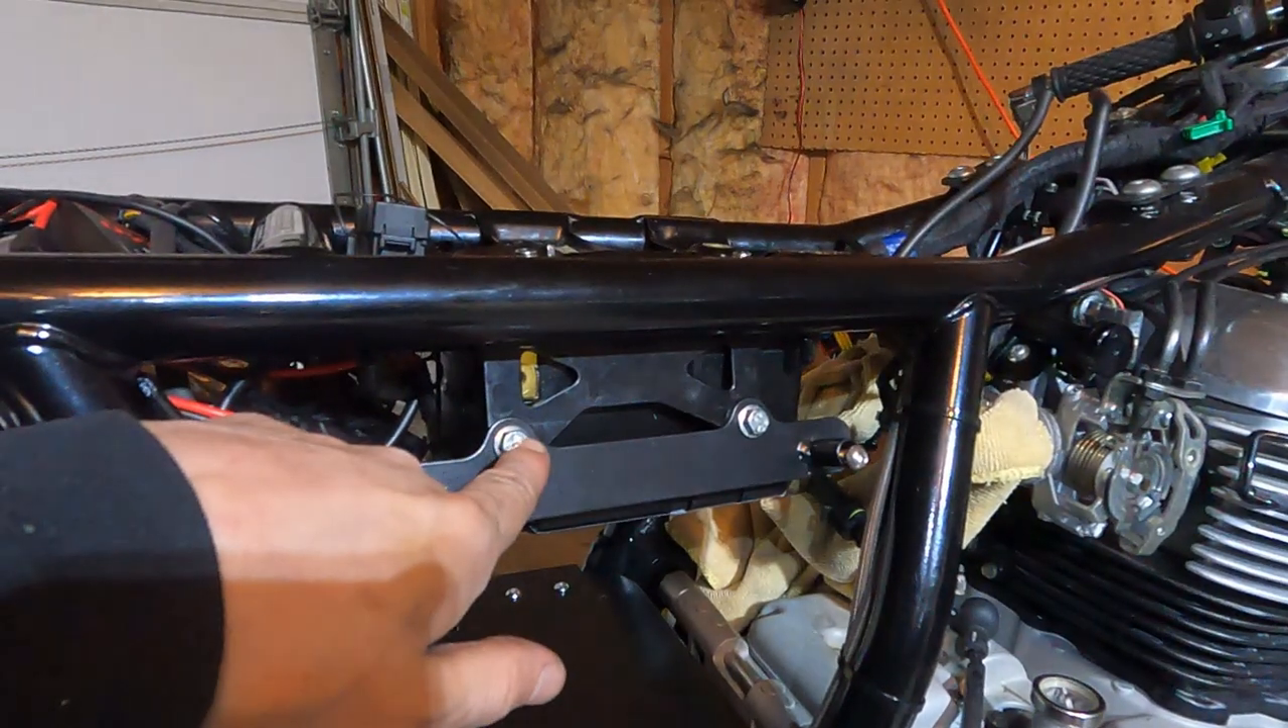Yeah first bracket has been installed i had to use the two of the existing uh bolts from the tool kit carrier on the bike.